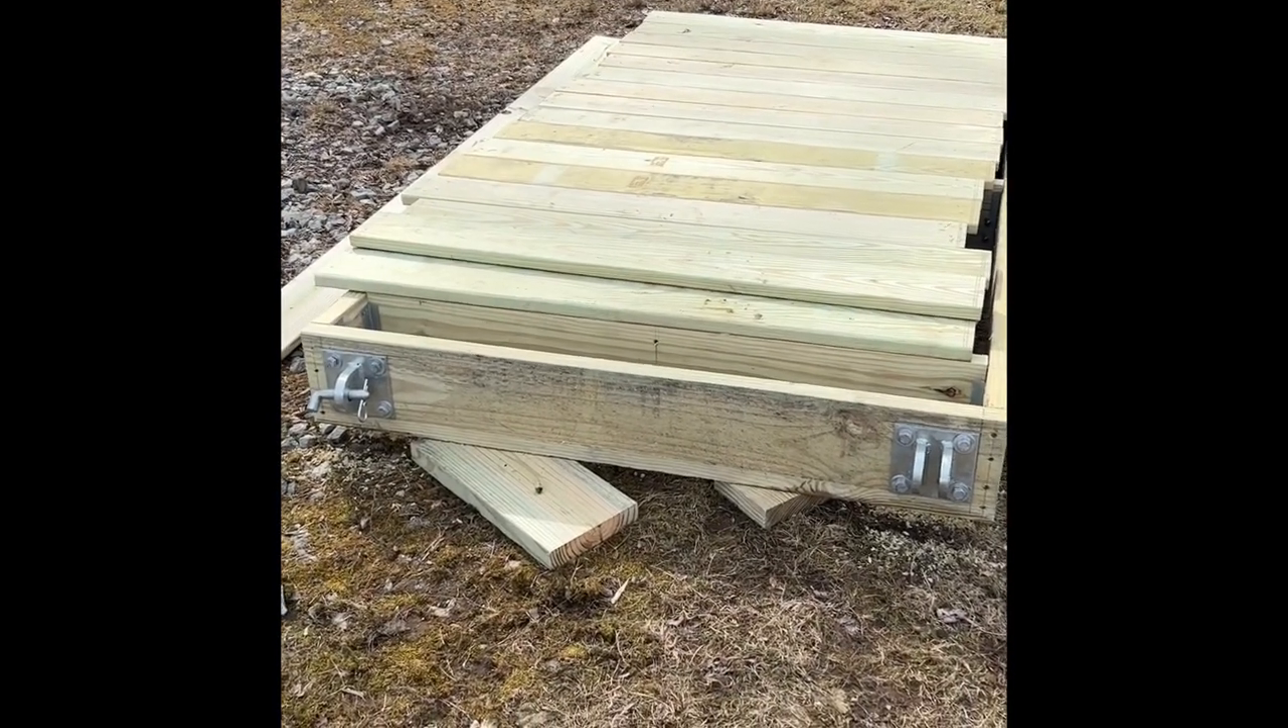Gangway hardware is installed.